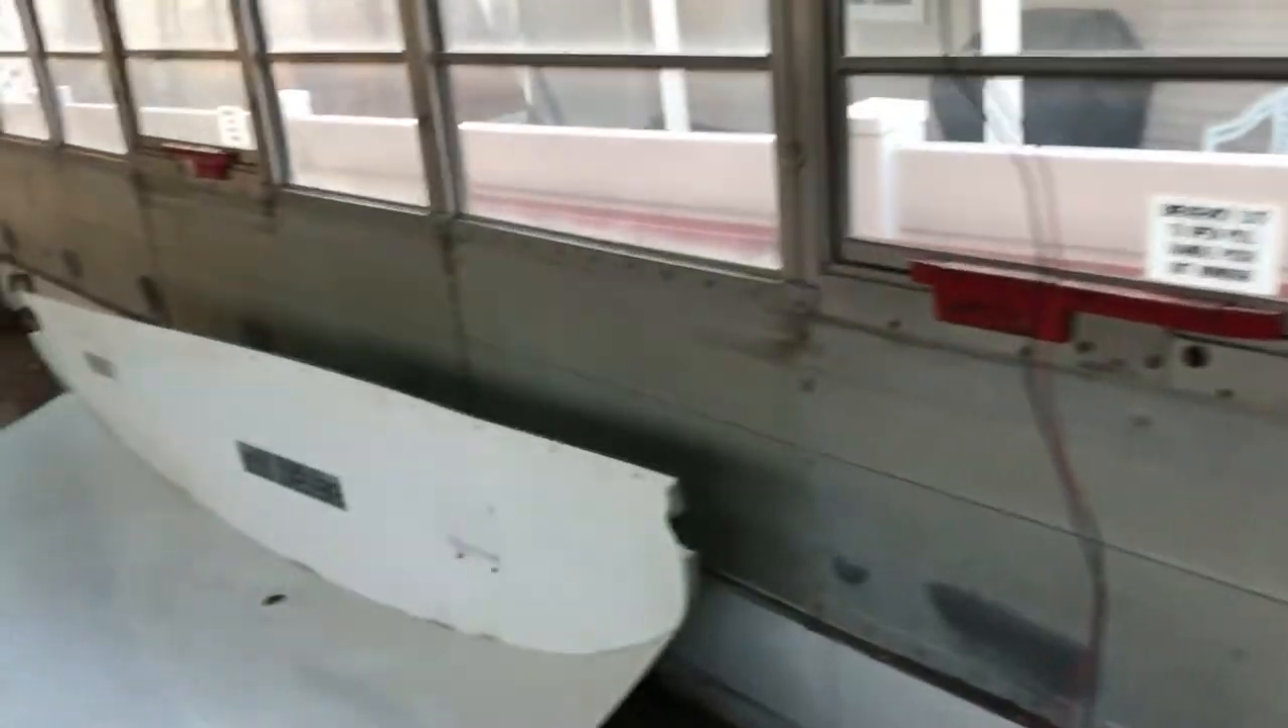So this side of the bus has not had the wall panels pulled yet.